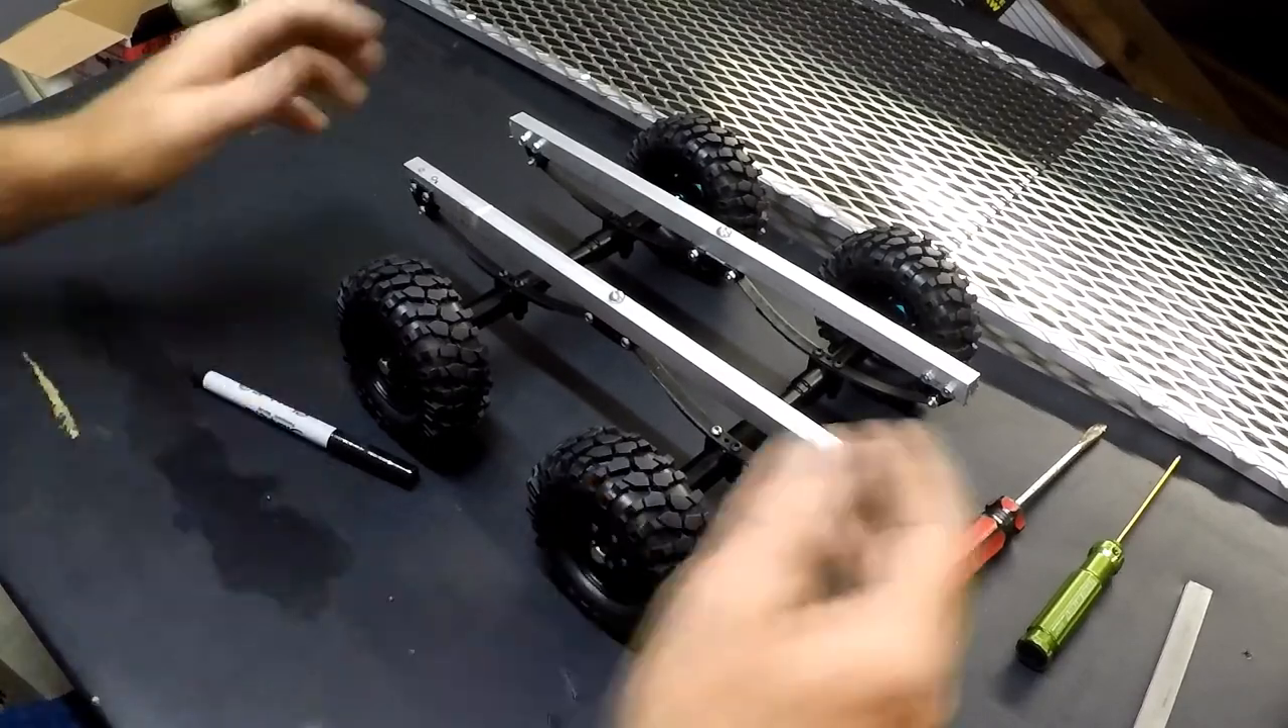That's the whole axle assembly. Reassembled.